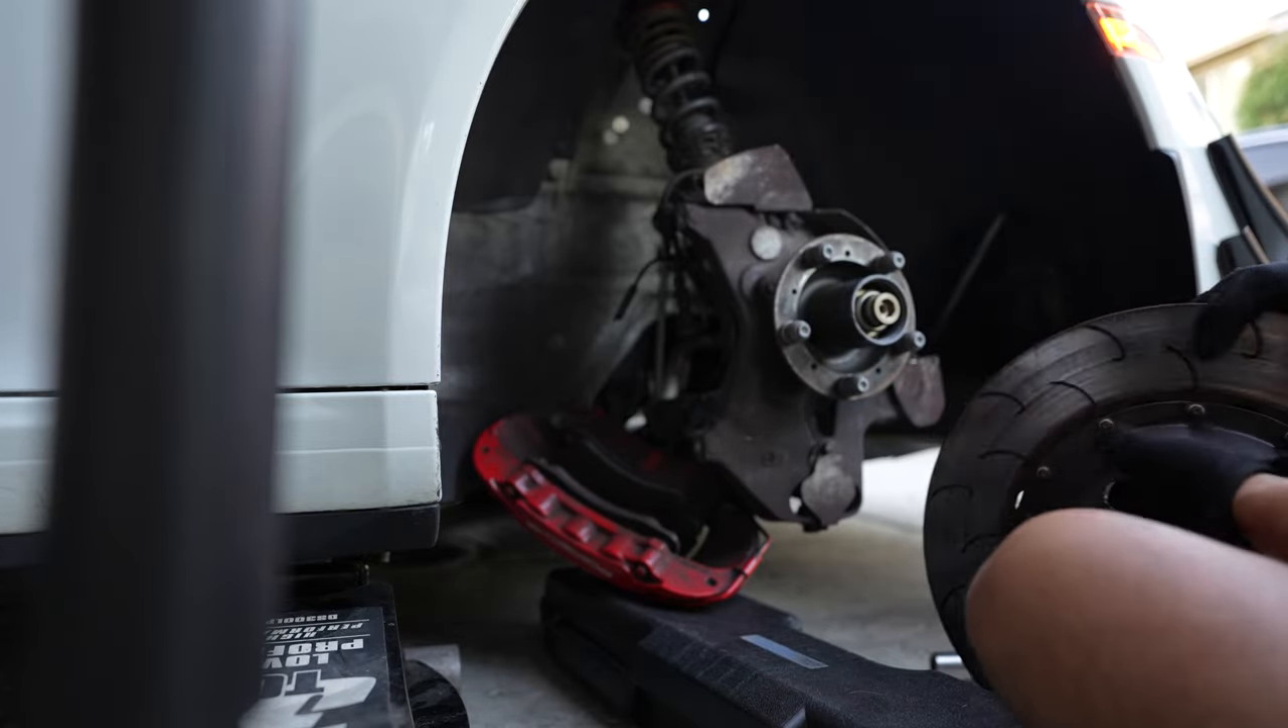And so here we go we have the rotor off of the knuckles.